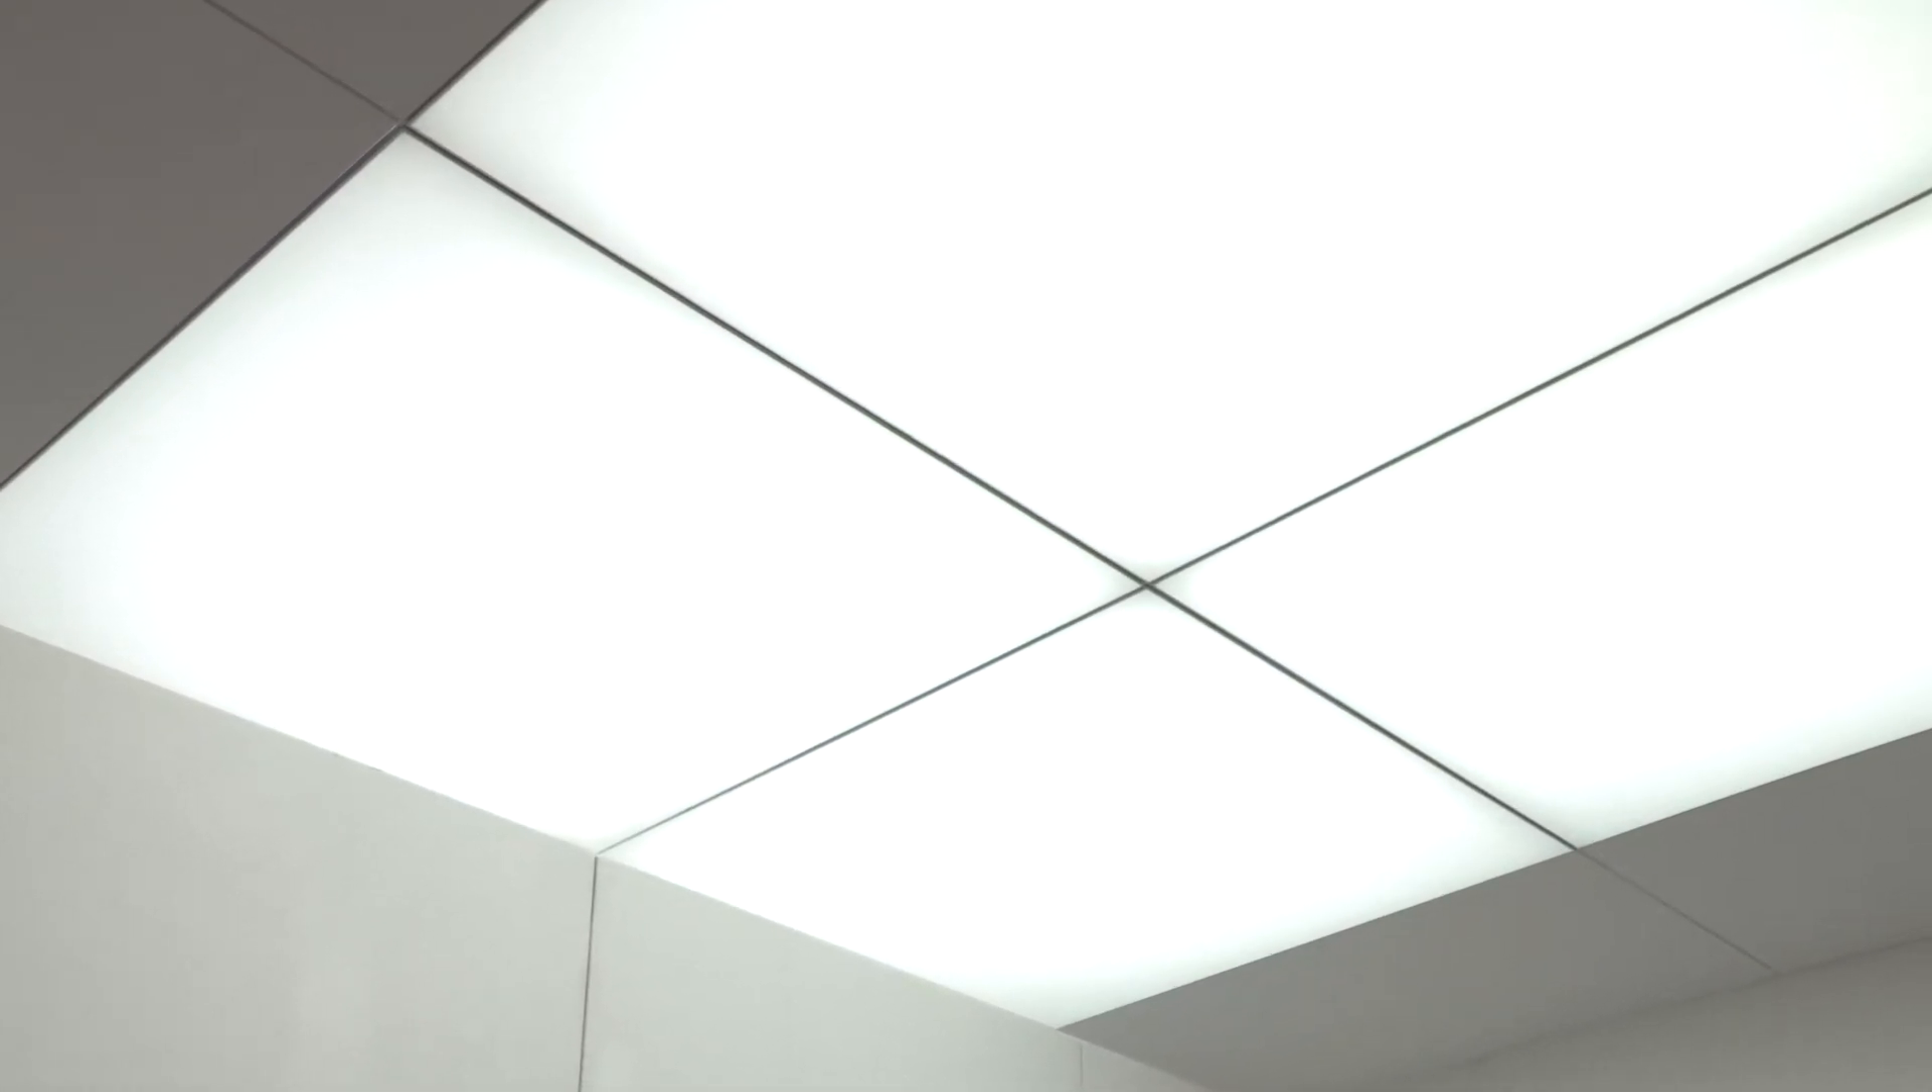The Silencio Light Frame panel ceiling is now fully installed.